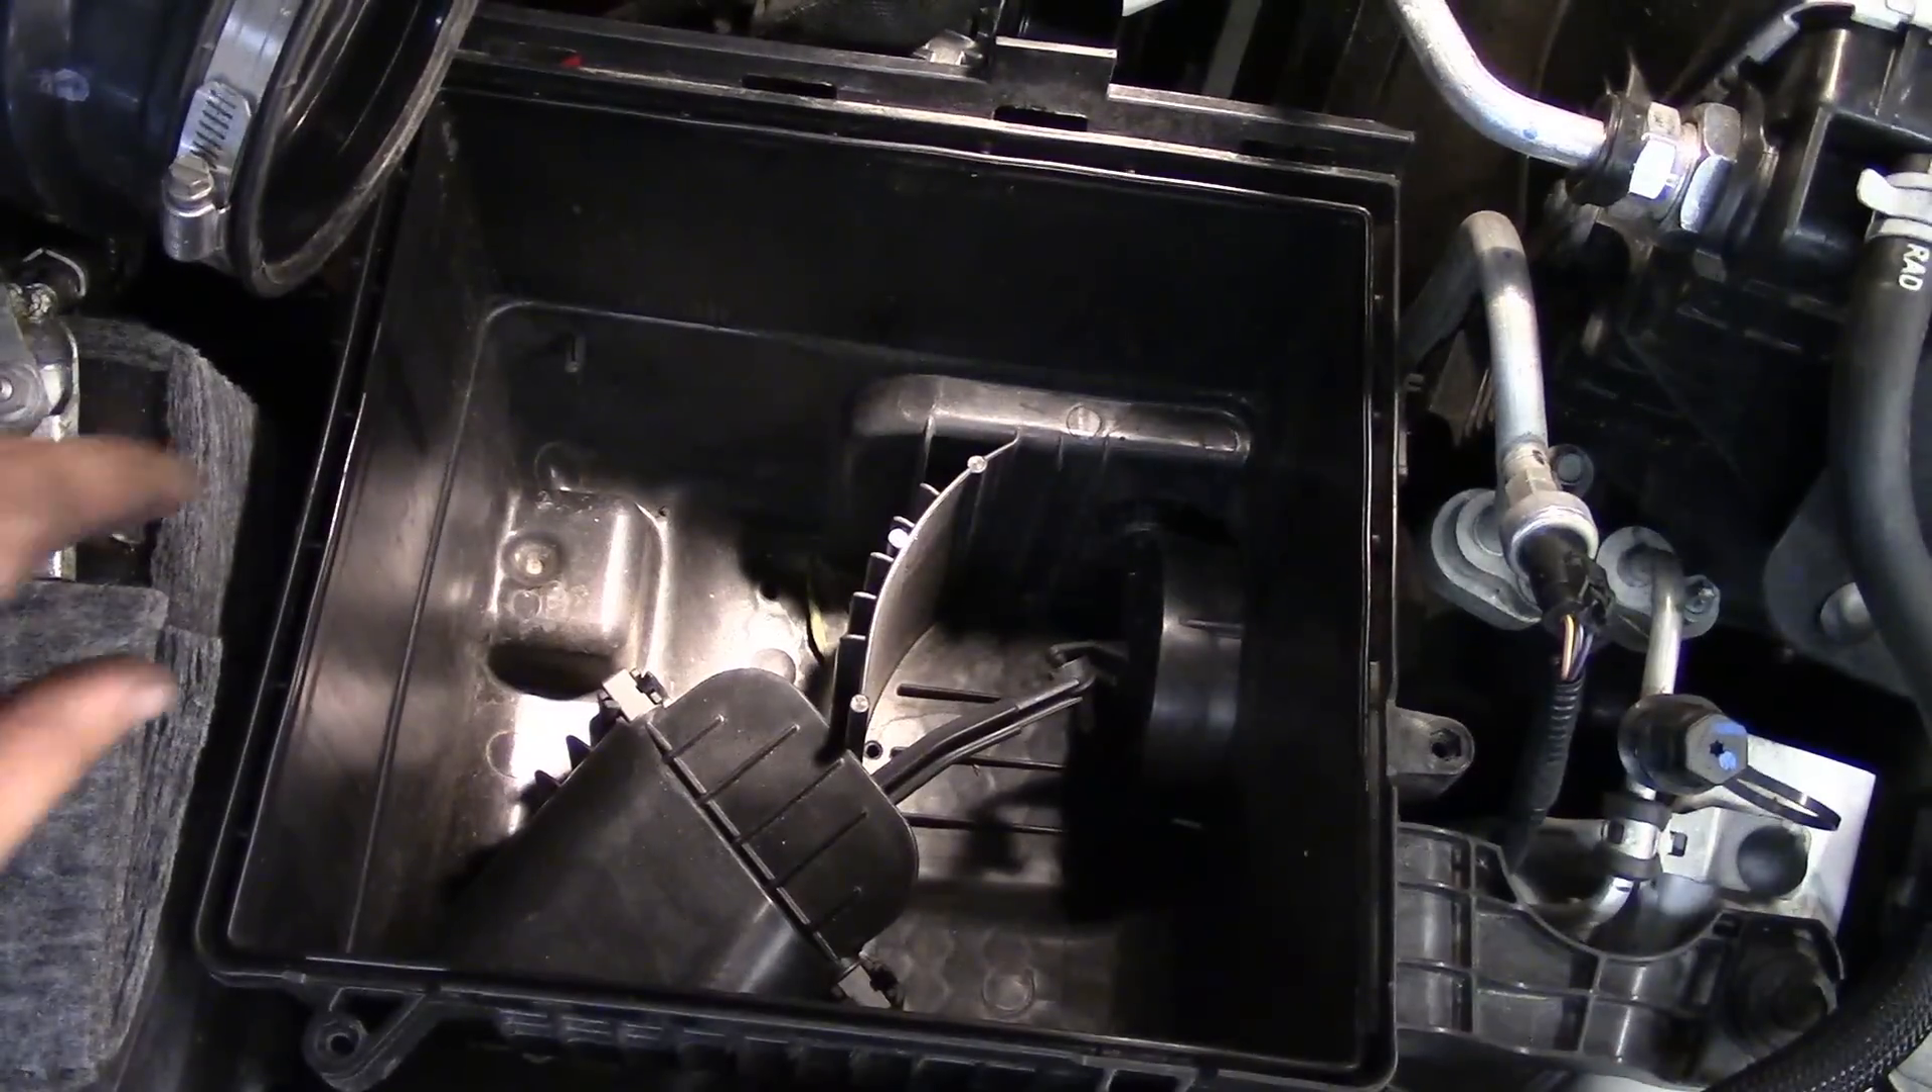So now we've got the air filter out of the way, we can look down inside the box.